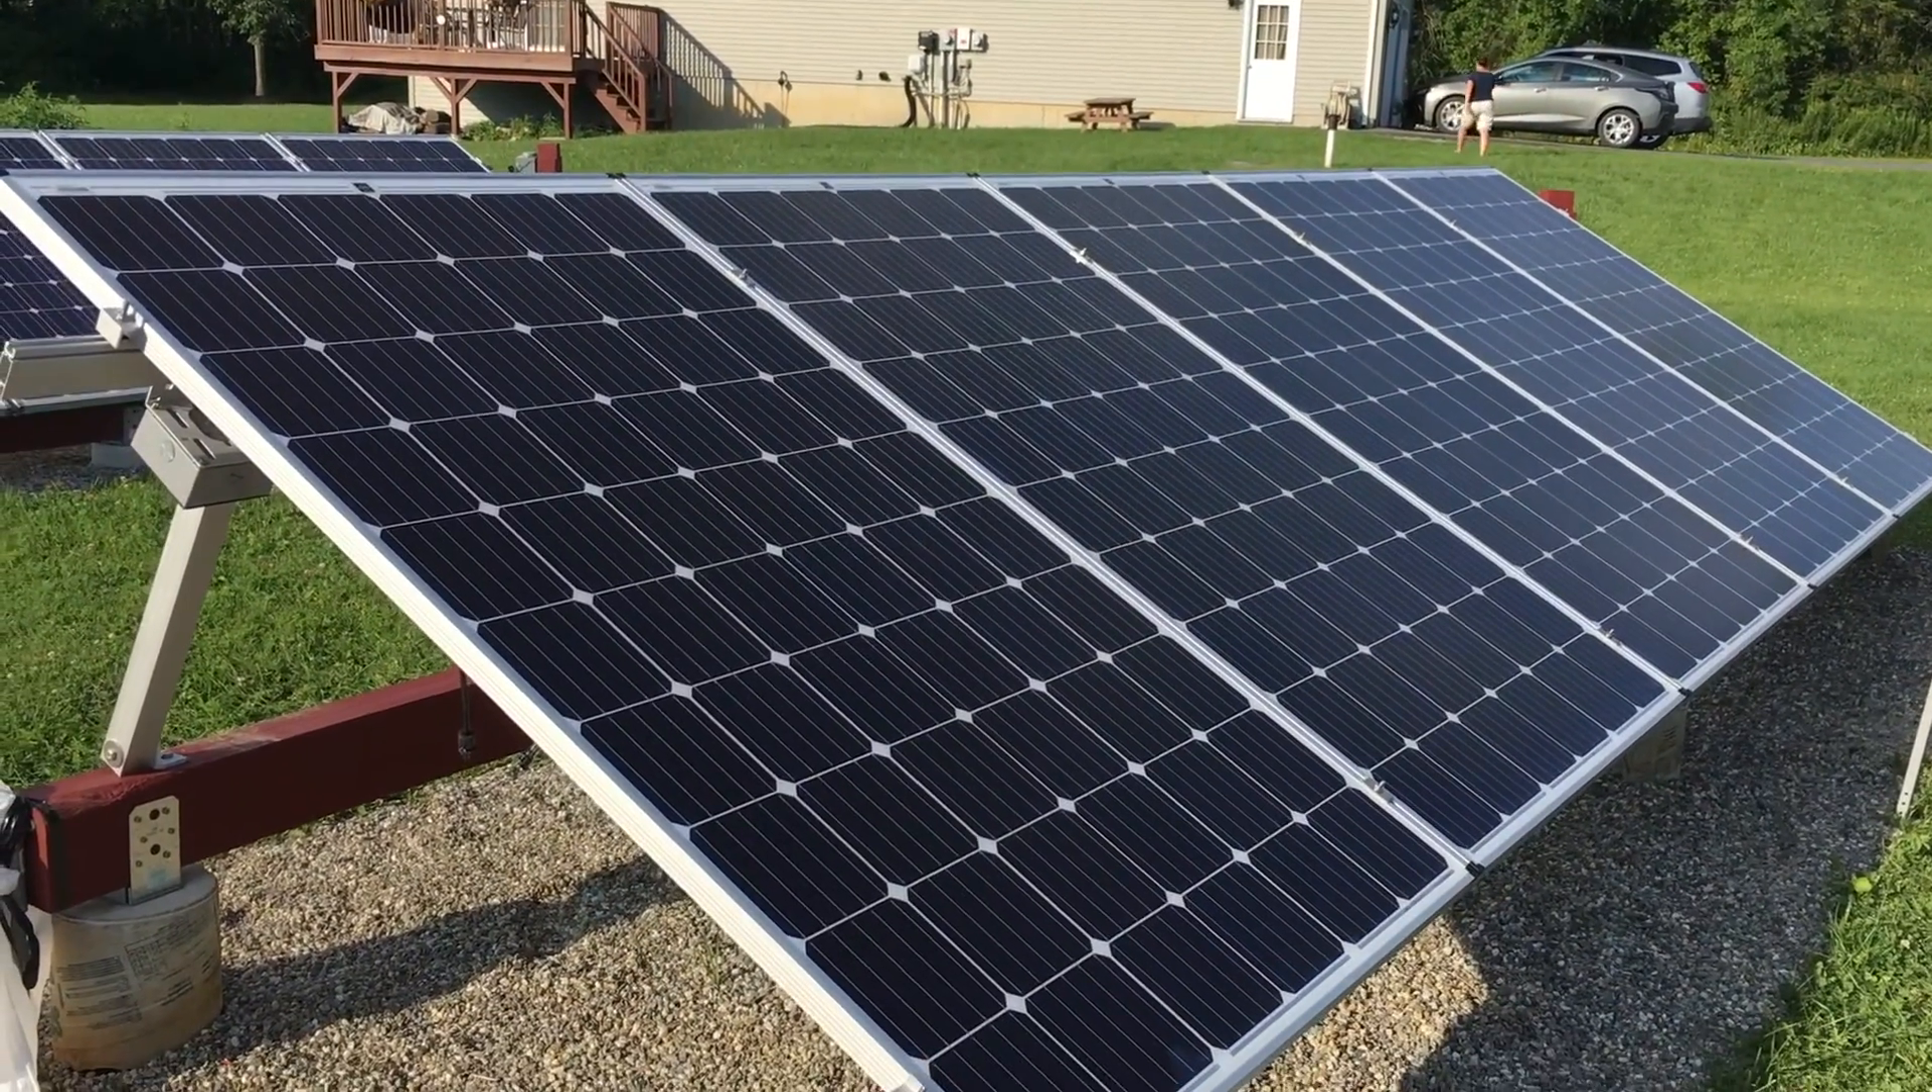All right, guys, so I got the five panels mounted up, and I'm very happy.